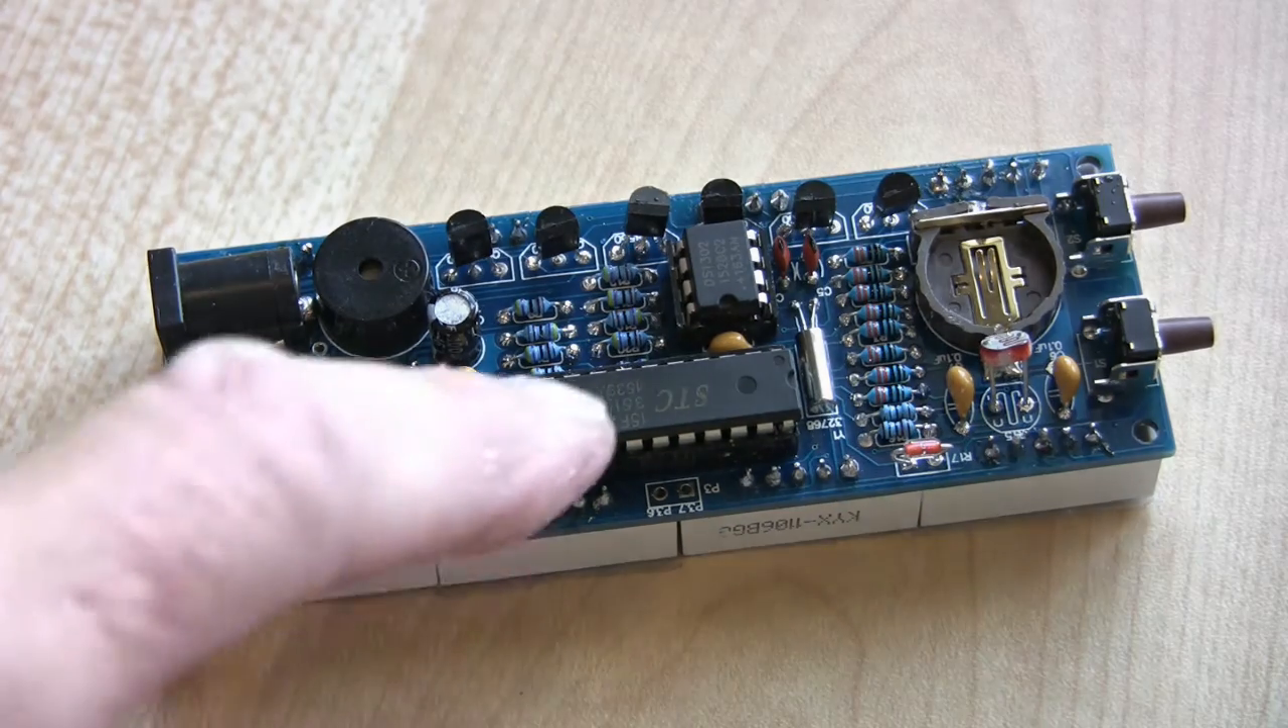Right well here's the moment of truth it's all assembled and to be fair well it's not all assembled I've just remembered I haven't put the little battery in but we'll do that before we switch it on.